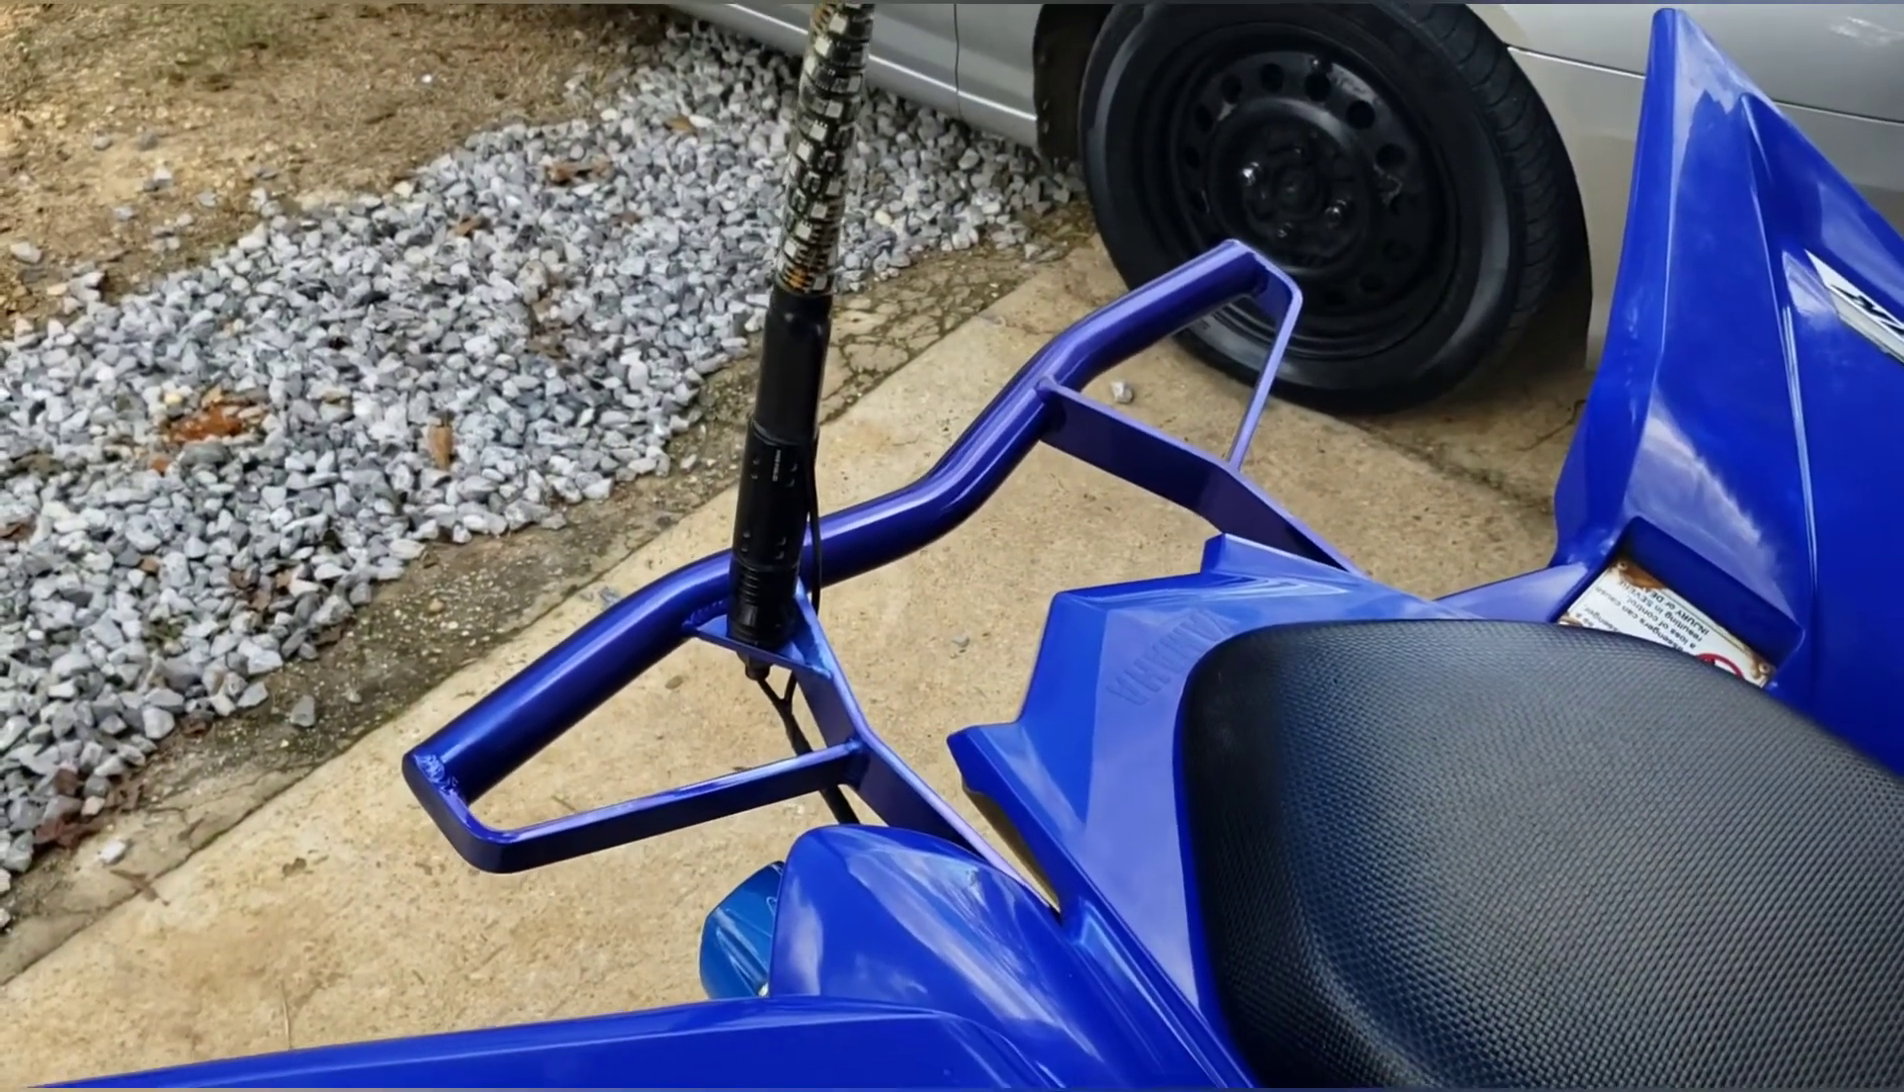So you got the new grab bar on and I showed y 'all how to install an LED pole if y 'all want one.